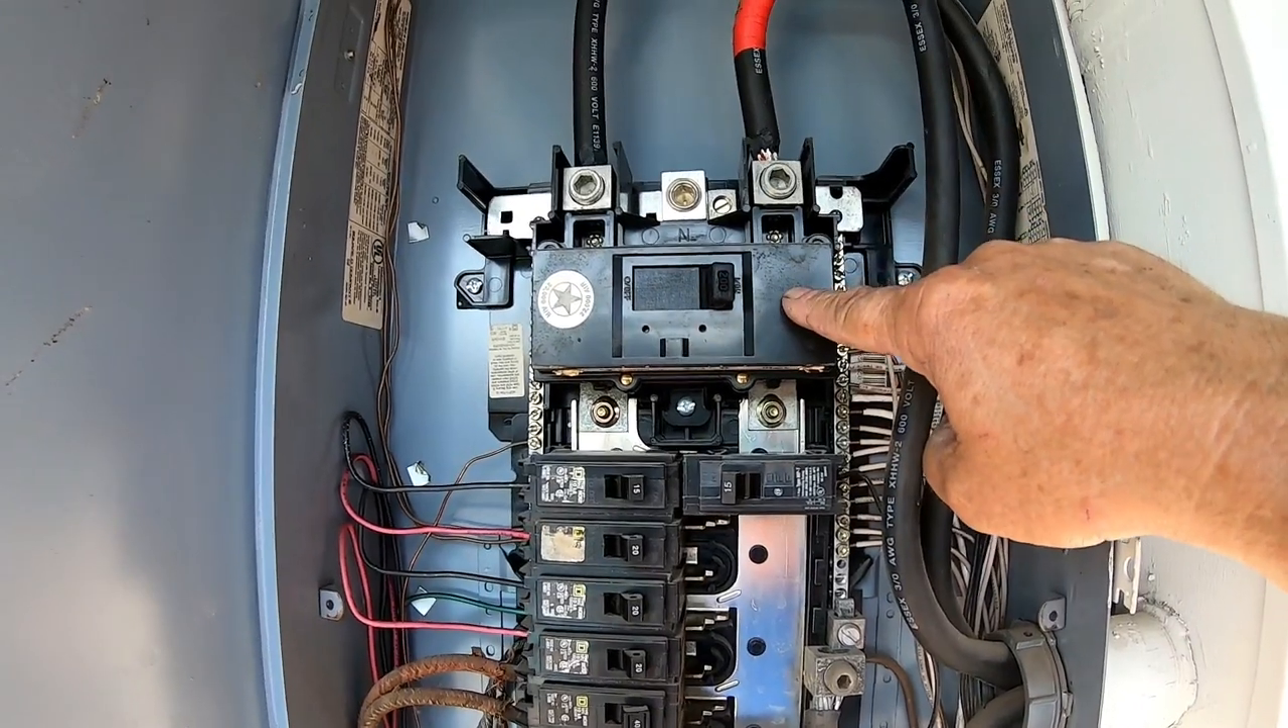Okay, I've already taken the cover off.